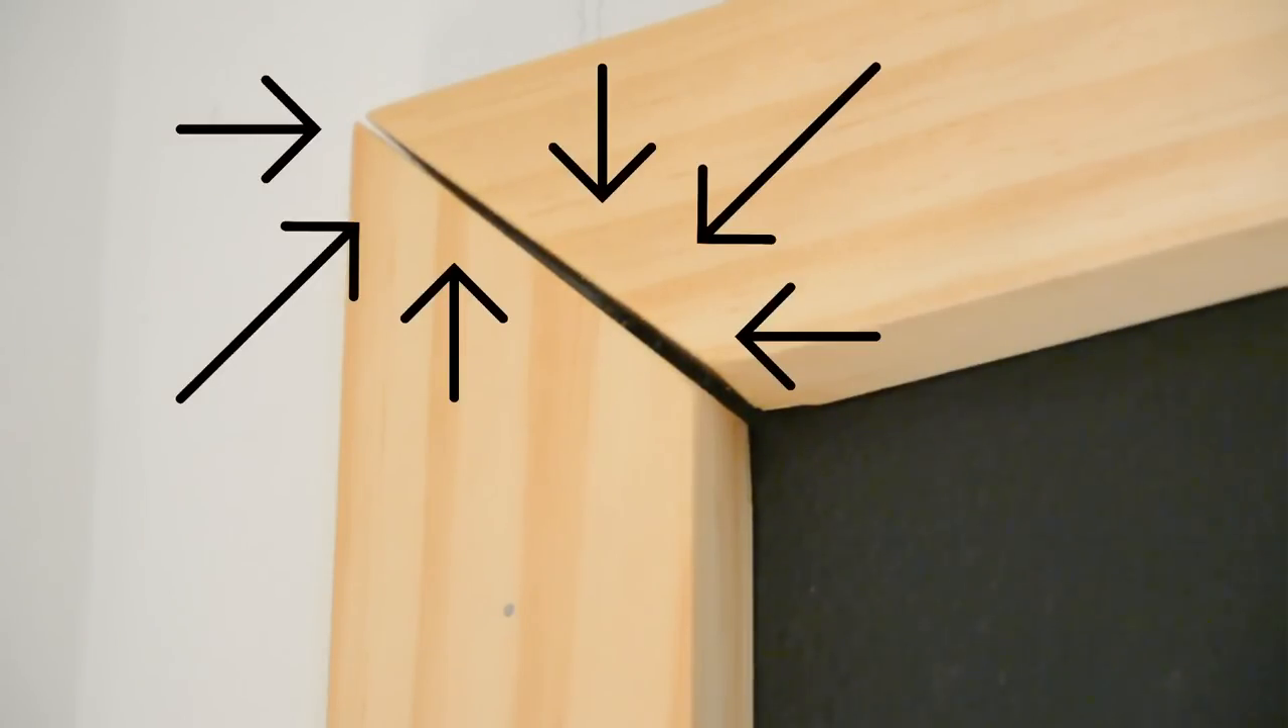Now, this is the top left corner of that chalkboard, and you see that gap? It's not supposed to be there.